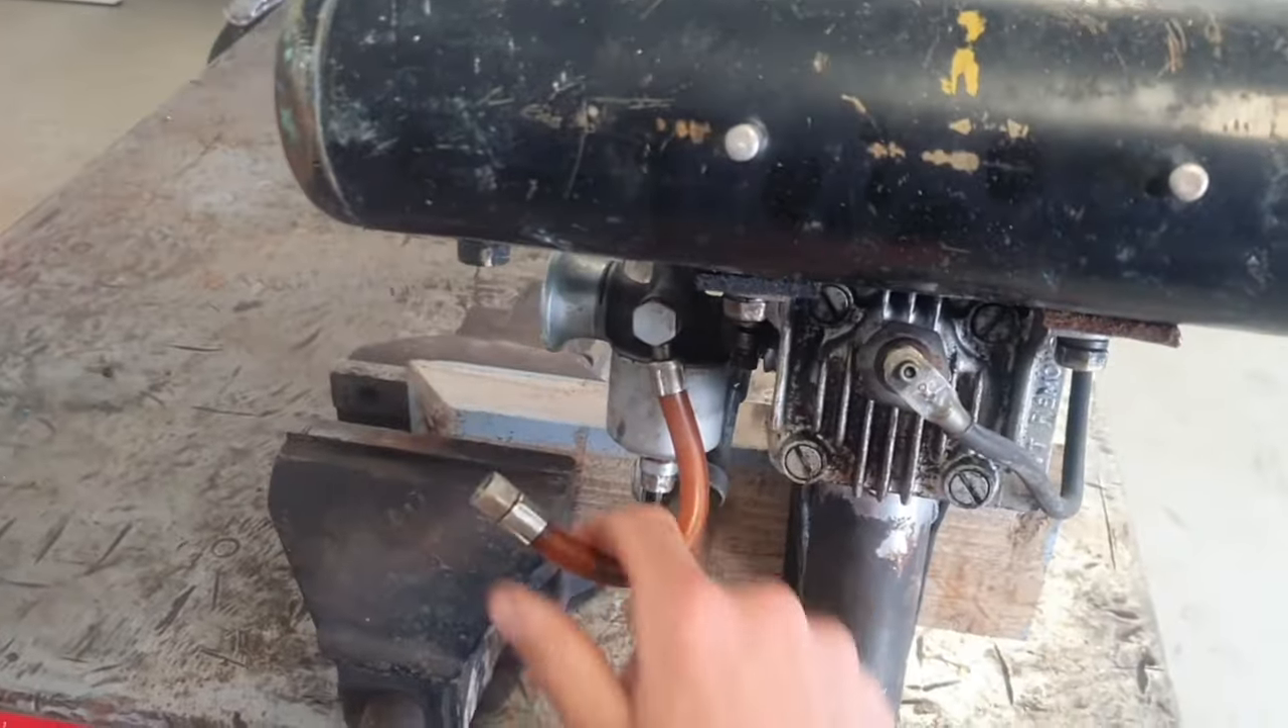We can see here our fuel line is not connected.